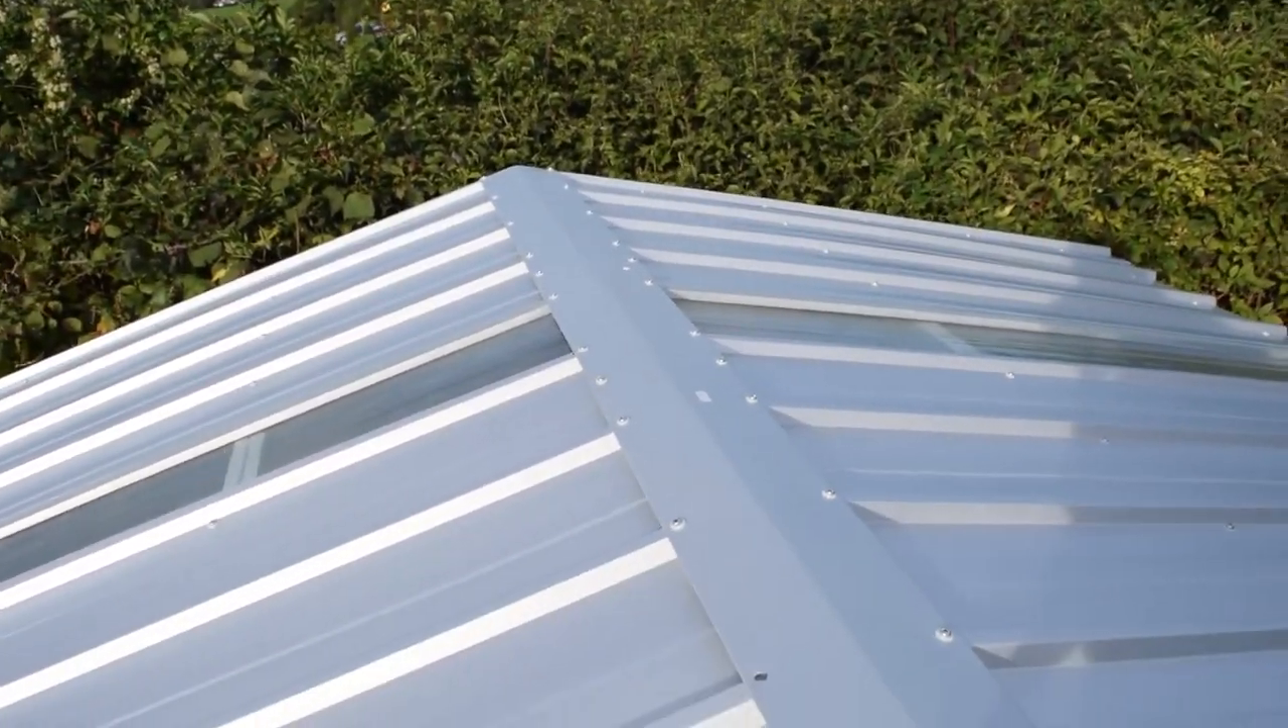So I've started doing the final pieces and putting the ridge panels on there now.